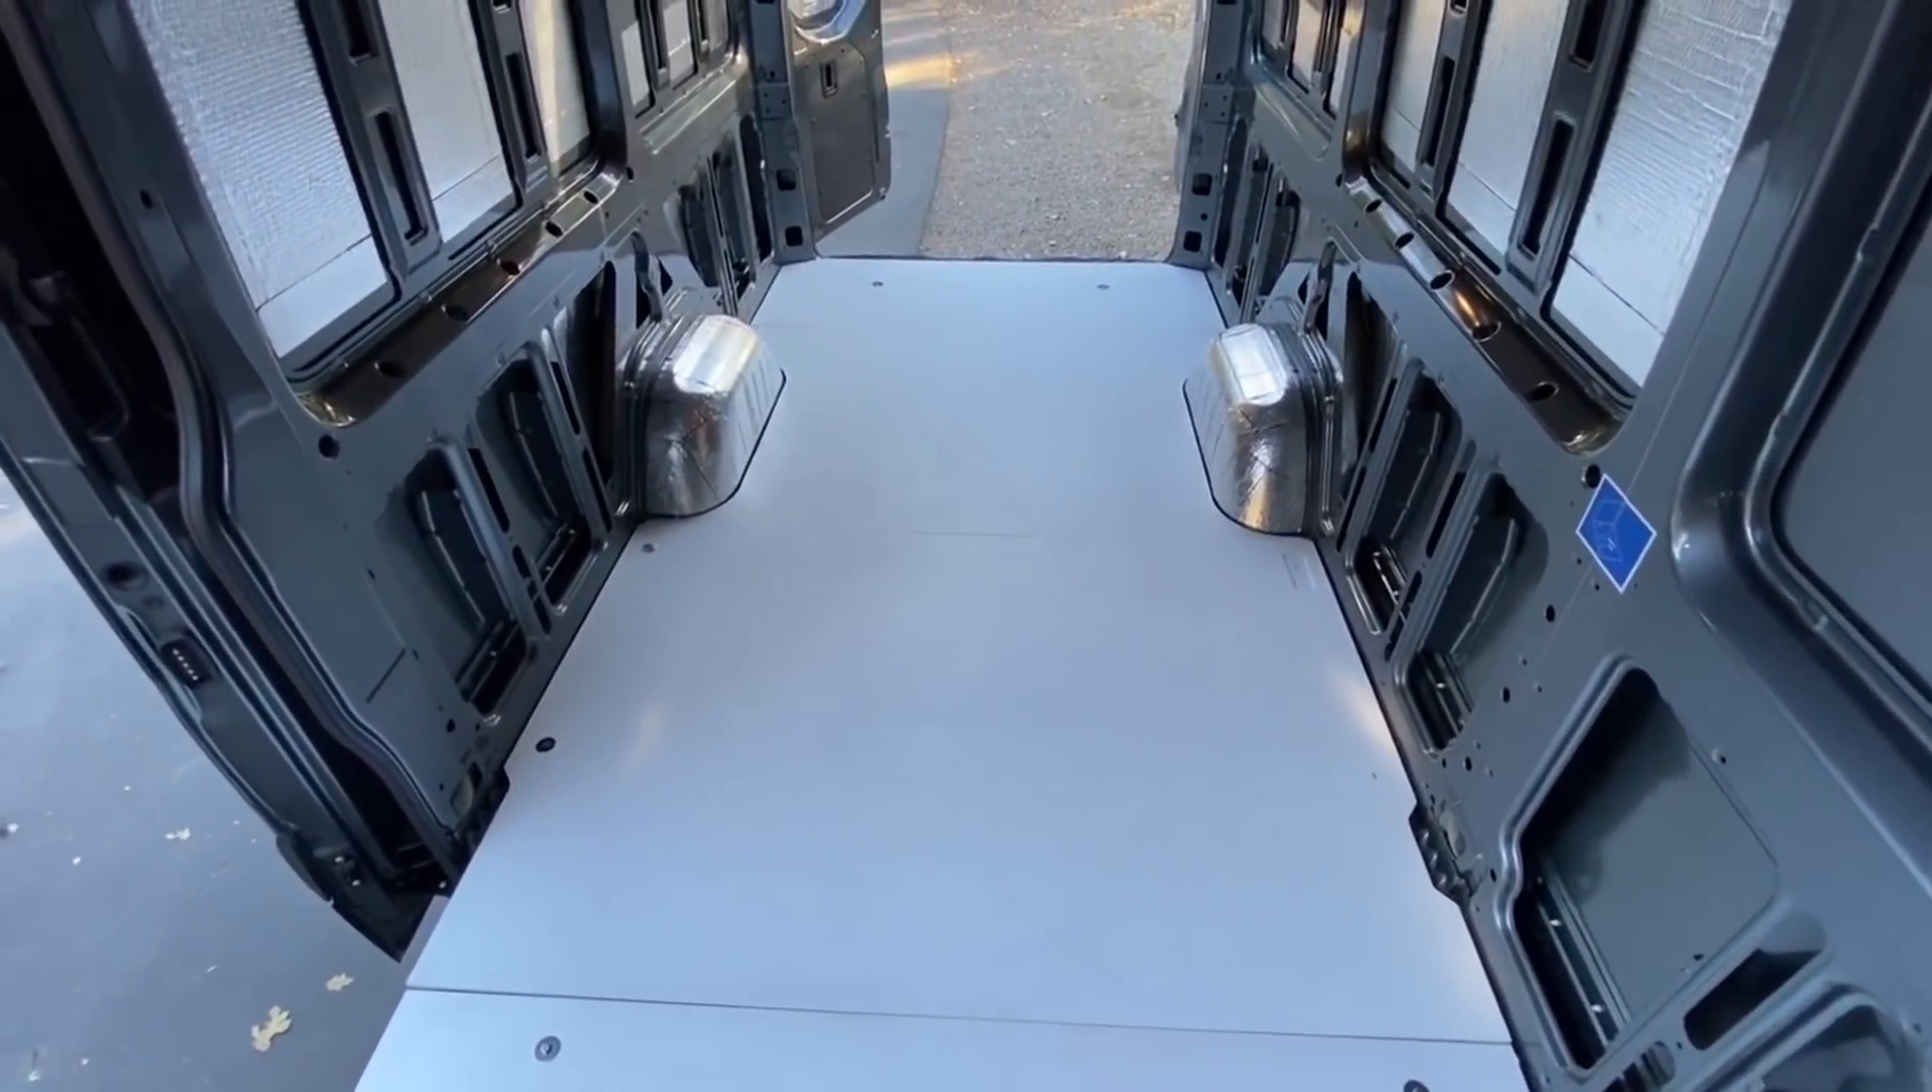The insulated version of the floor has been laid down hoping that this is the final time we ever have to lay down this floor.